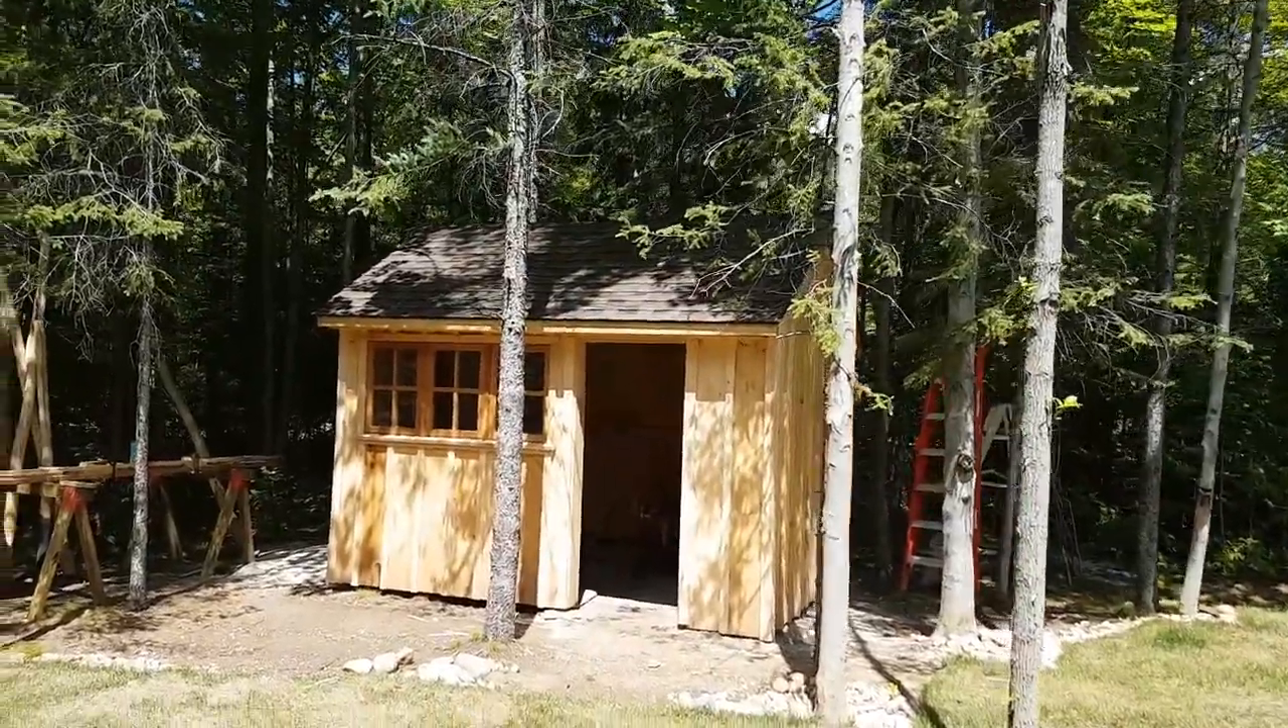So all the woods up. All the trims up. The windows in.